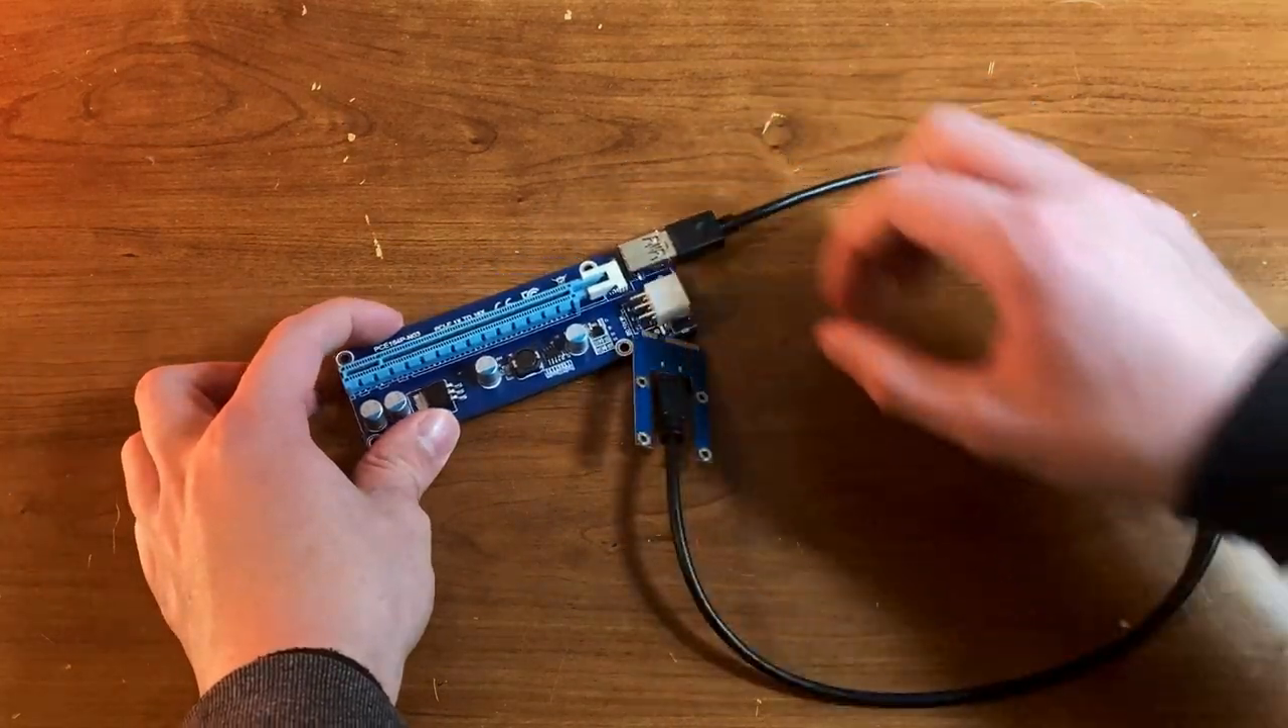Now the adapter is basically ready, except next we have to put in the graphics card, which goes in here.